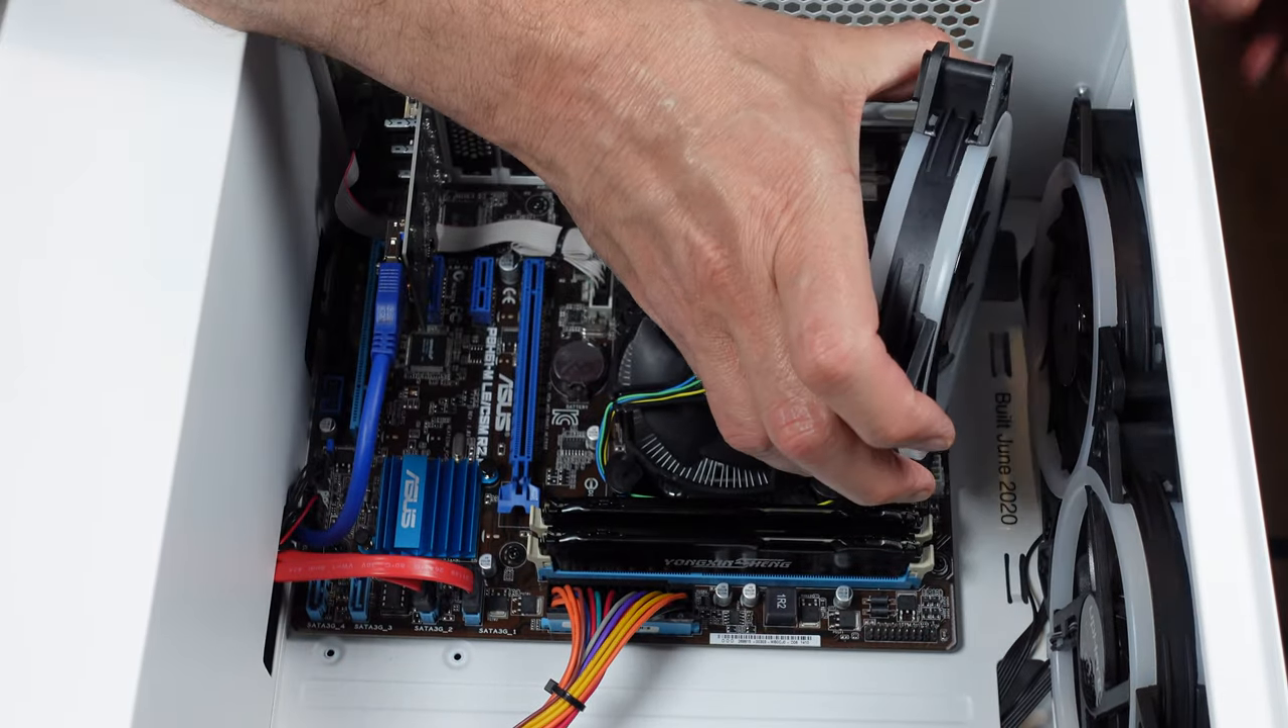I think everything is hooked up except for the fan.